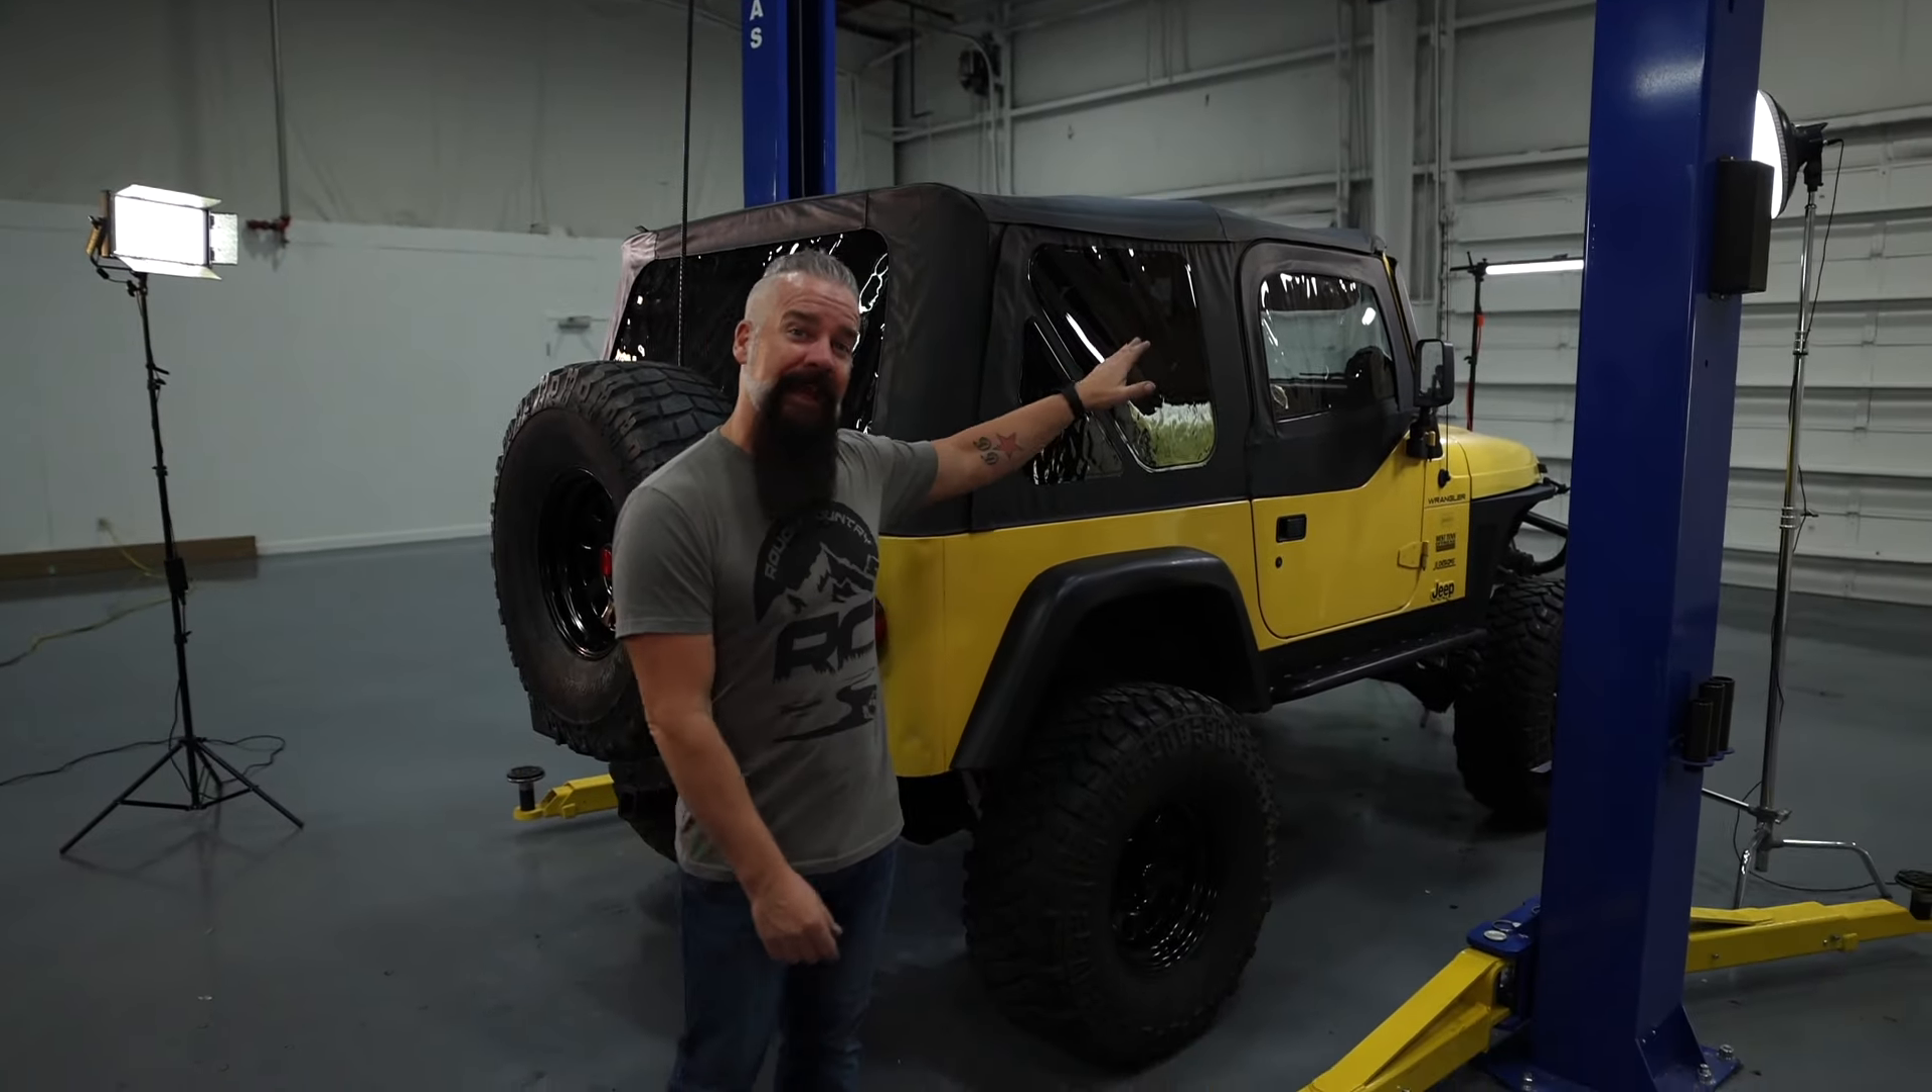And that completes the installation of the soft top with half door uppers on this Jeep TJ.